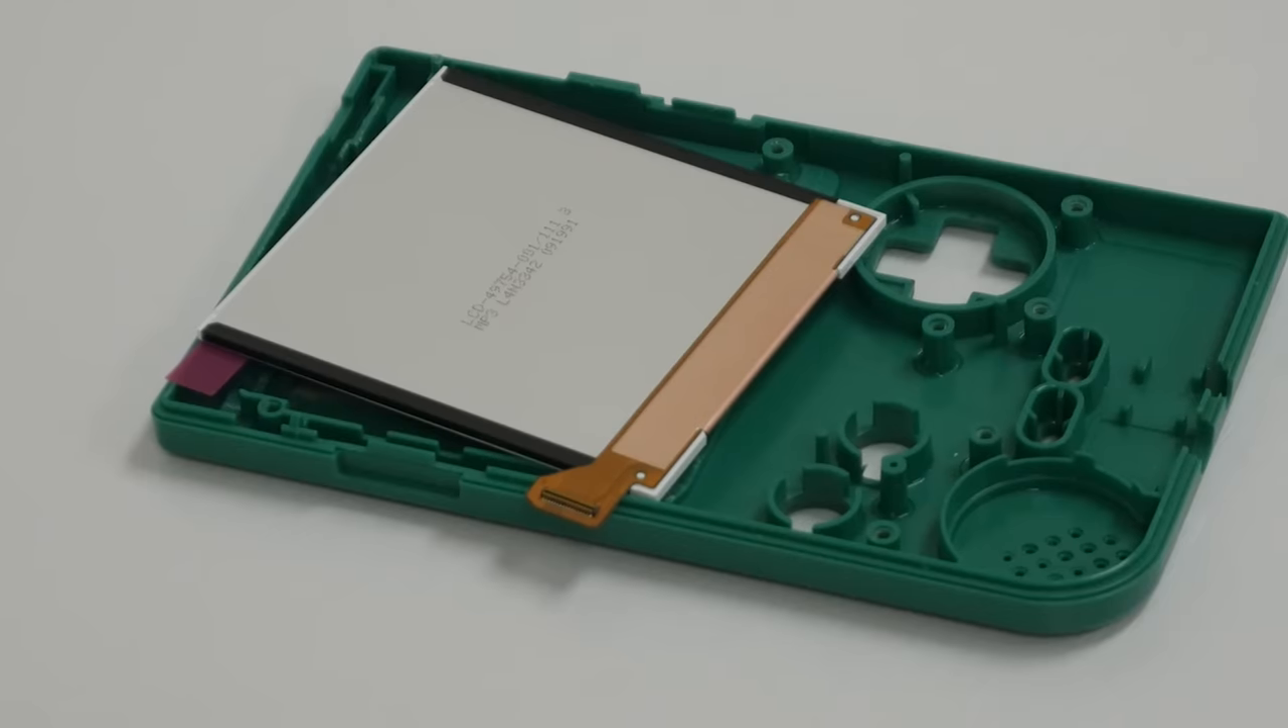The new screen is actually significantly larger than the old one, and doesn't fit in the original case at all. Presumably it's a generic panel already in production that's been adapted to work with the Game Boy screen protocol.